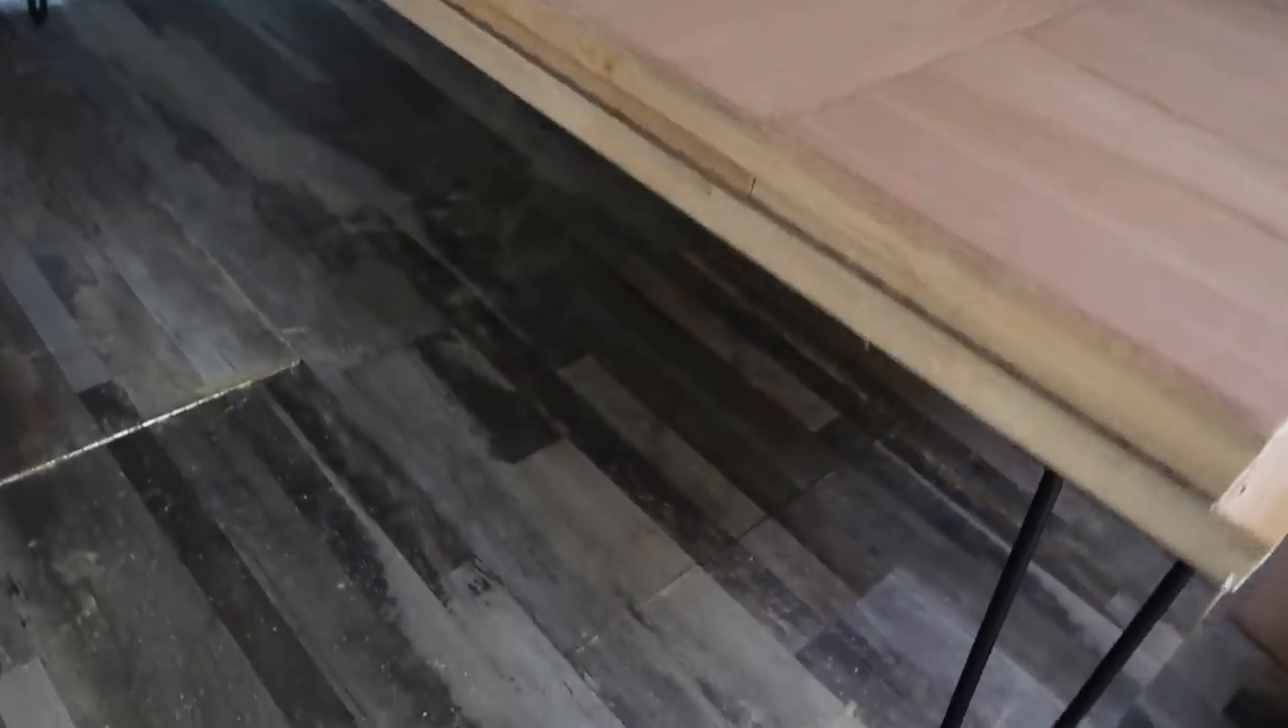So this is temporarily put together with the hairpin legs just to hold it up and get it in position.